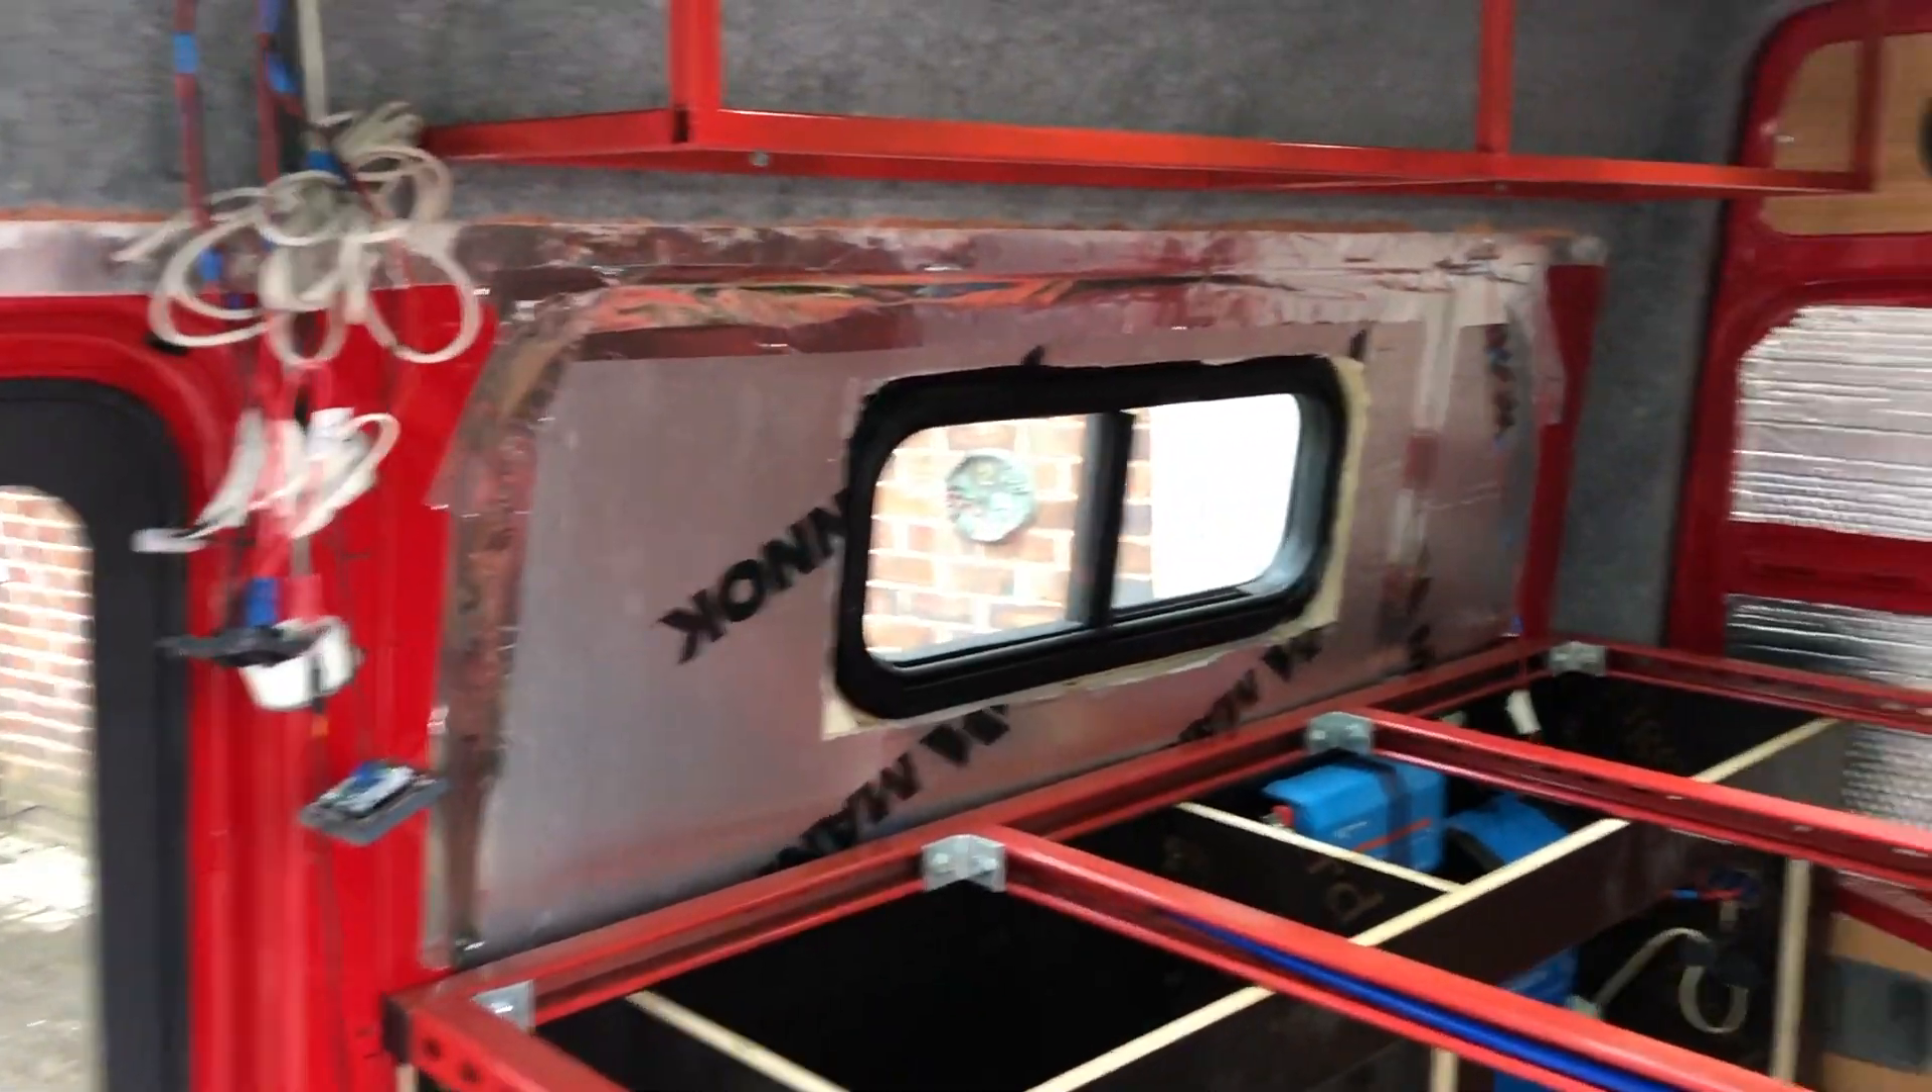All right so now we've got the frame up it's obviously got to be boarded and fabric covered and what have you.